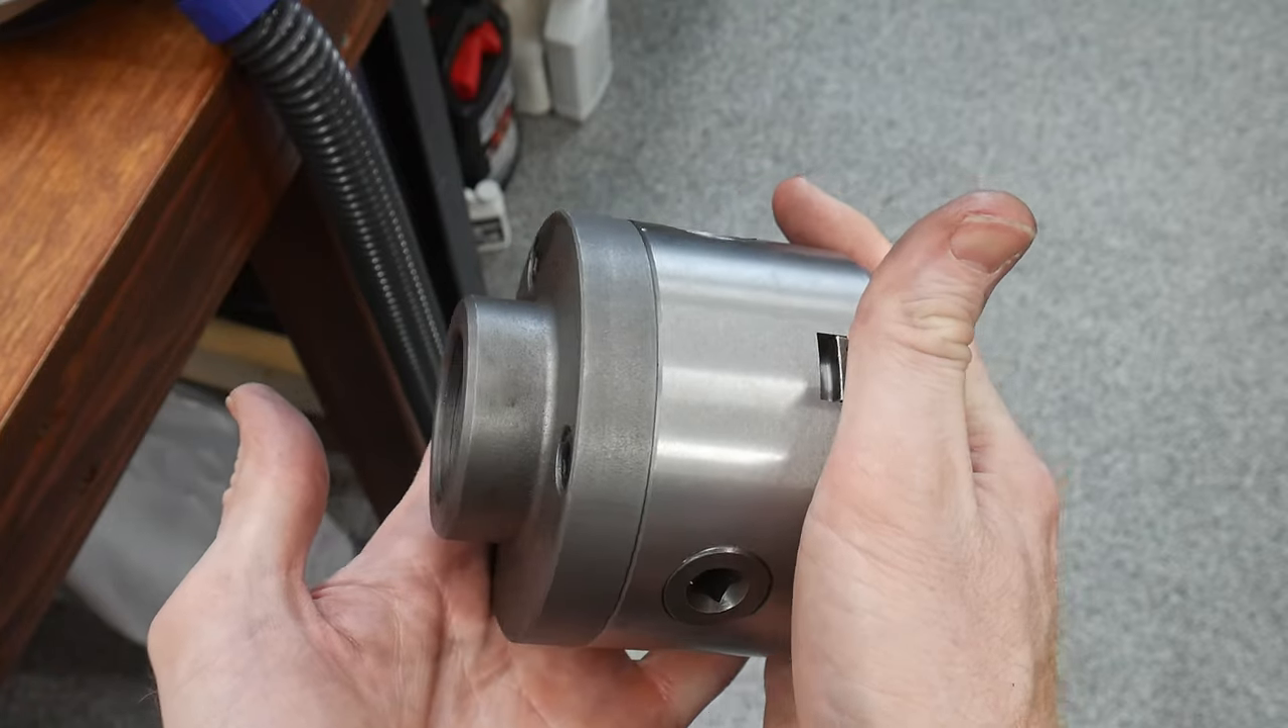This is what the whole assembly looks like after the adapter plate is attached to the chuck.